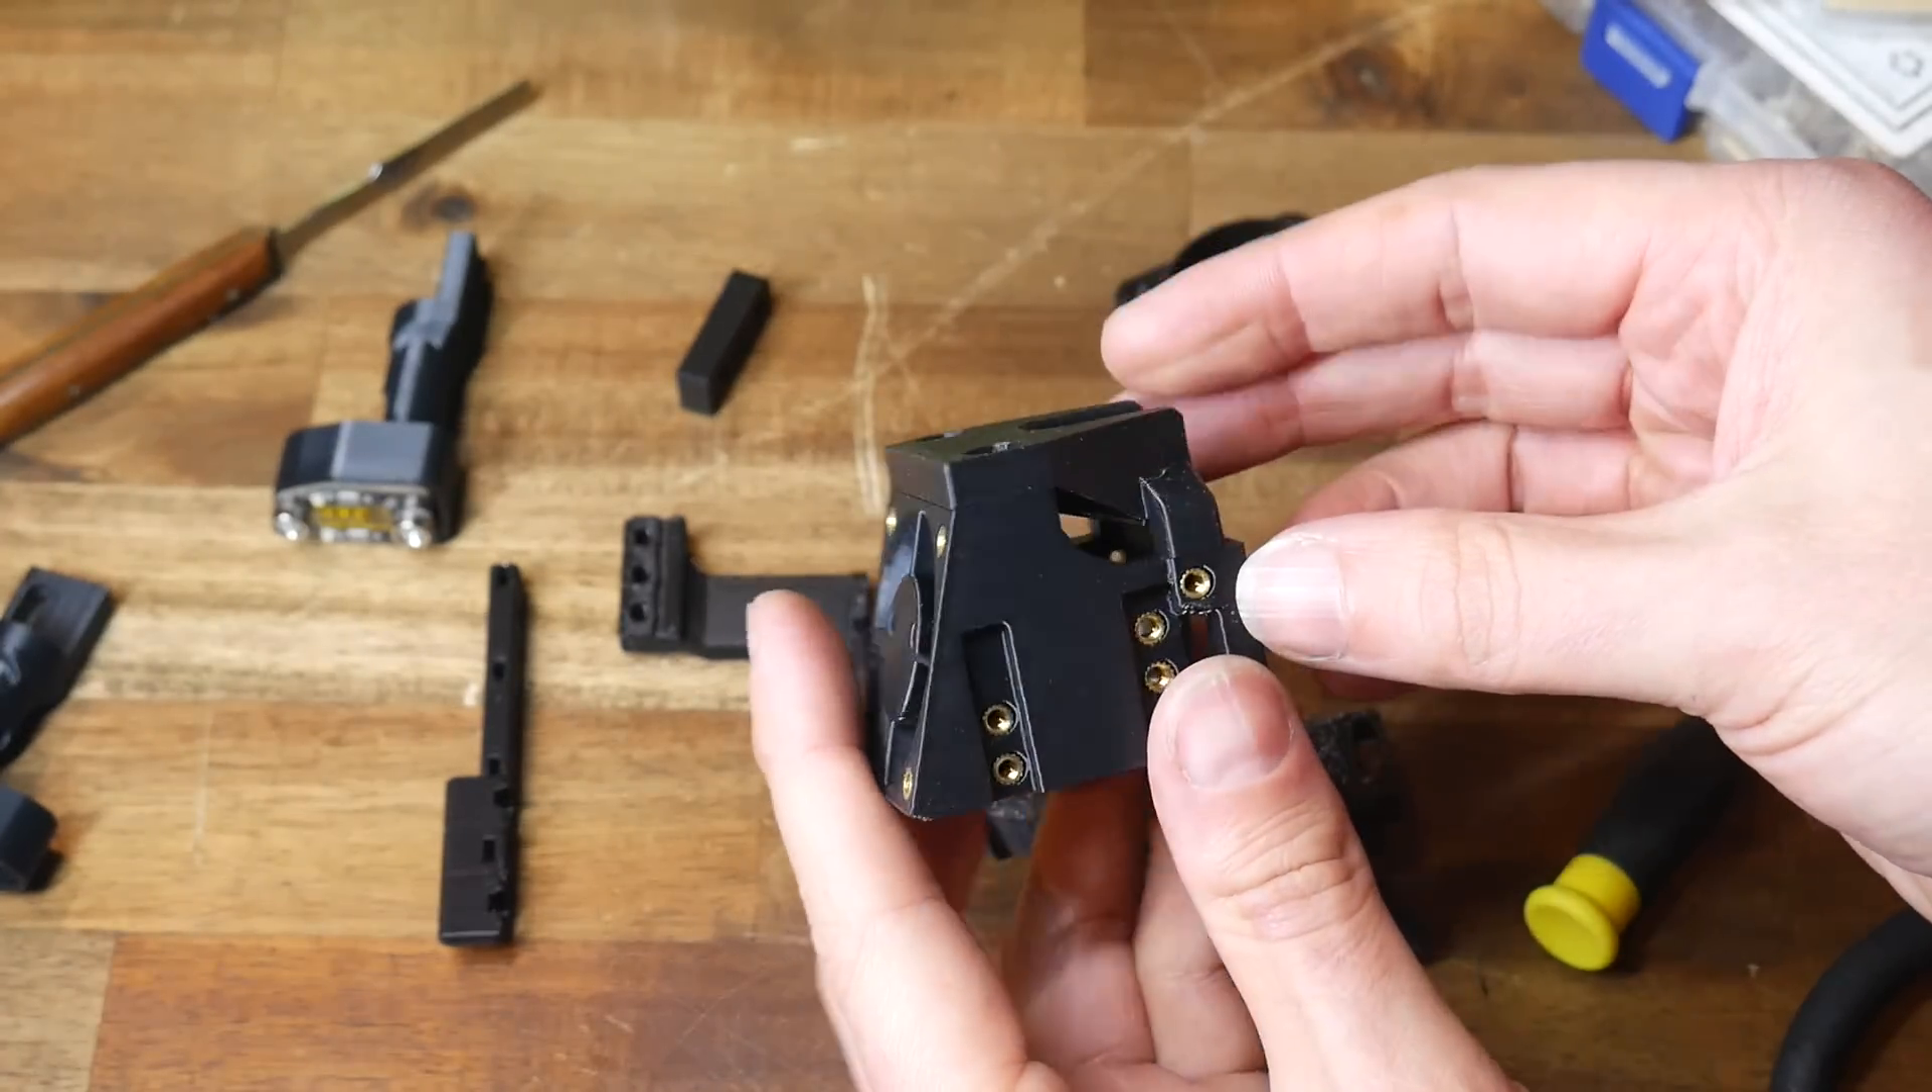And here's my base piece with the inserts in position and I probably could have skipped some of these because I'm only running a duct and a fan on the right hand side.